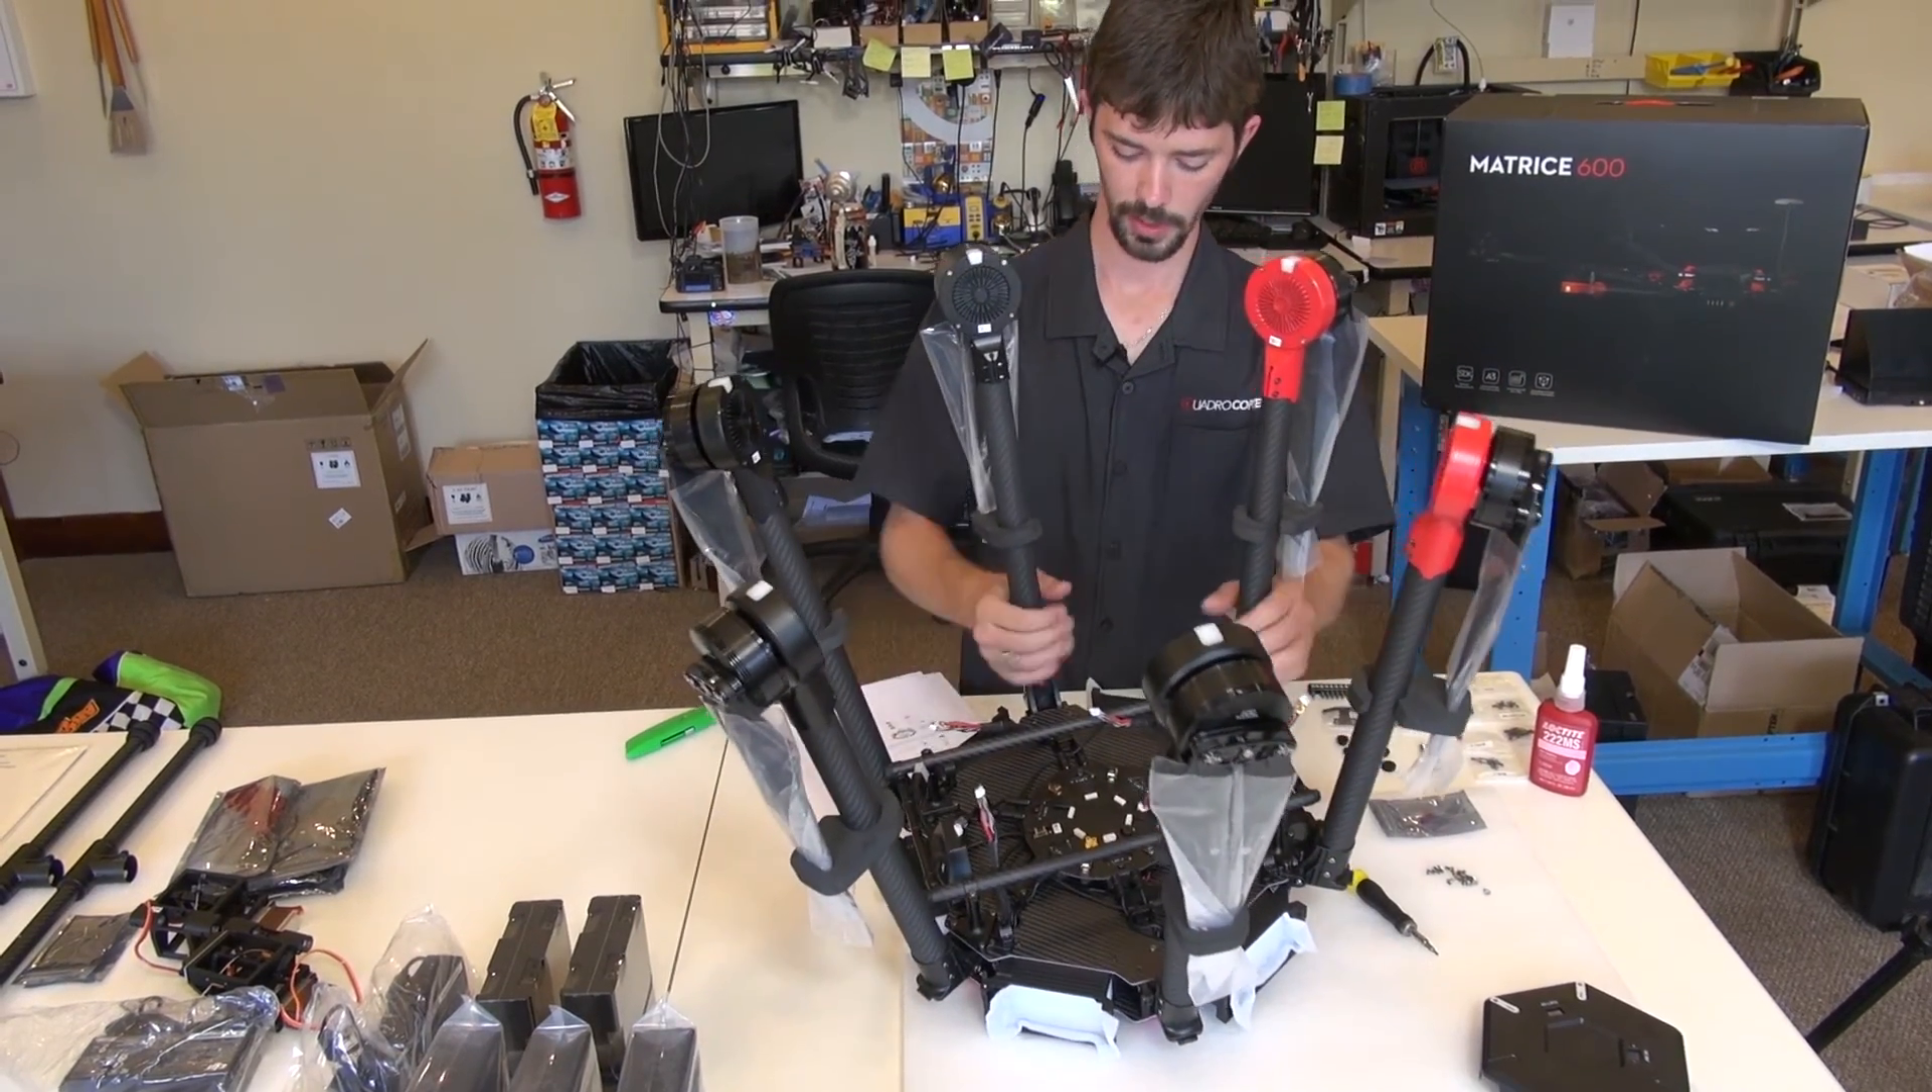Okay, at this point you should have all the booms attached to the copter, tightened up and loctited.